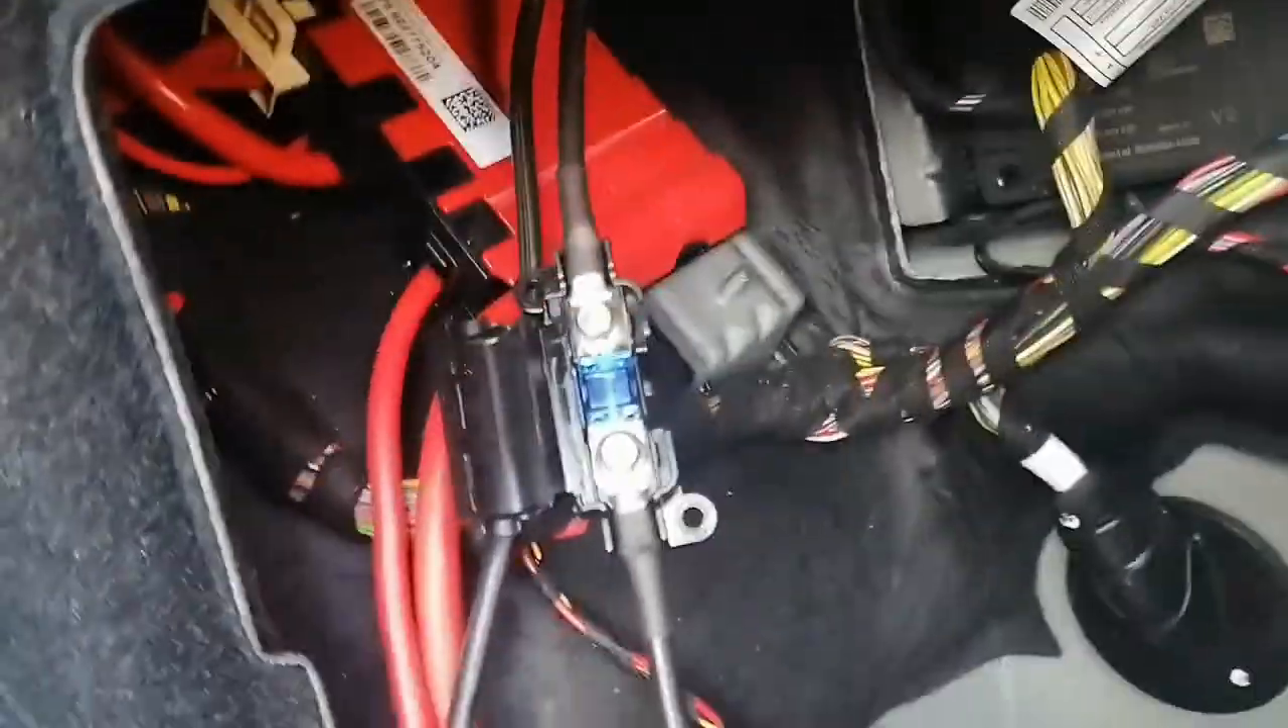All right then so my inline fuse is now fitted that's a 60 amp.